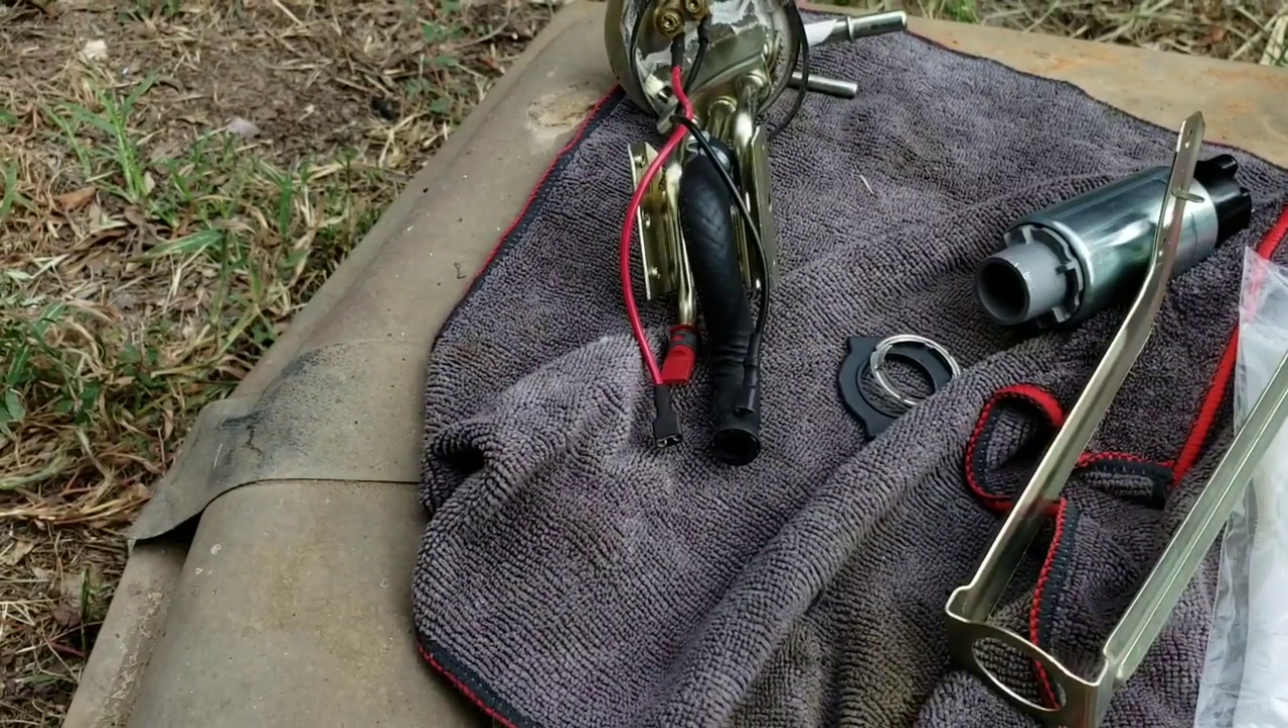Alright guys so then got the pump off.